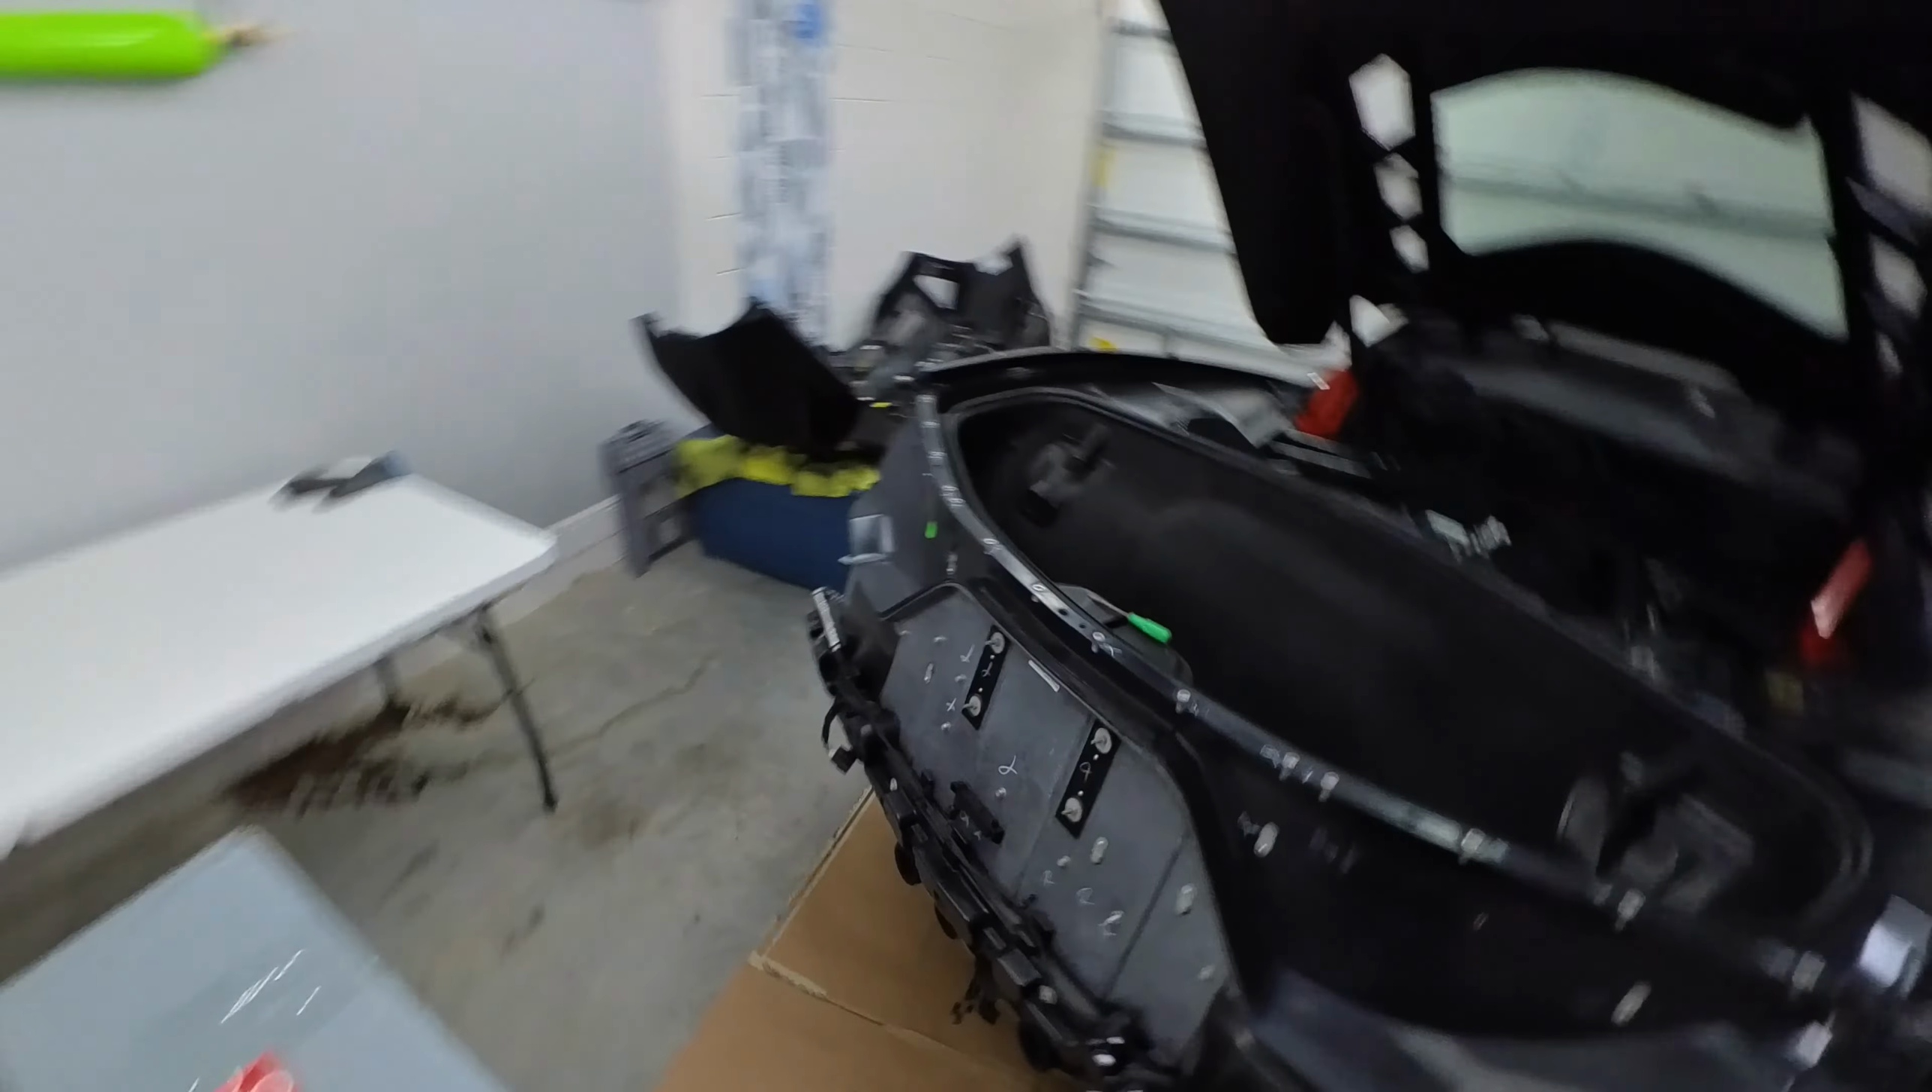Garage is still a mess. We got the car still apart.